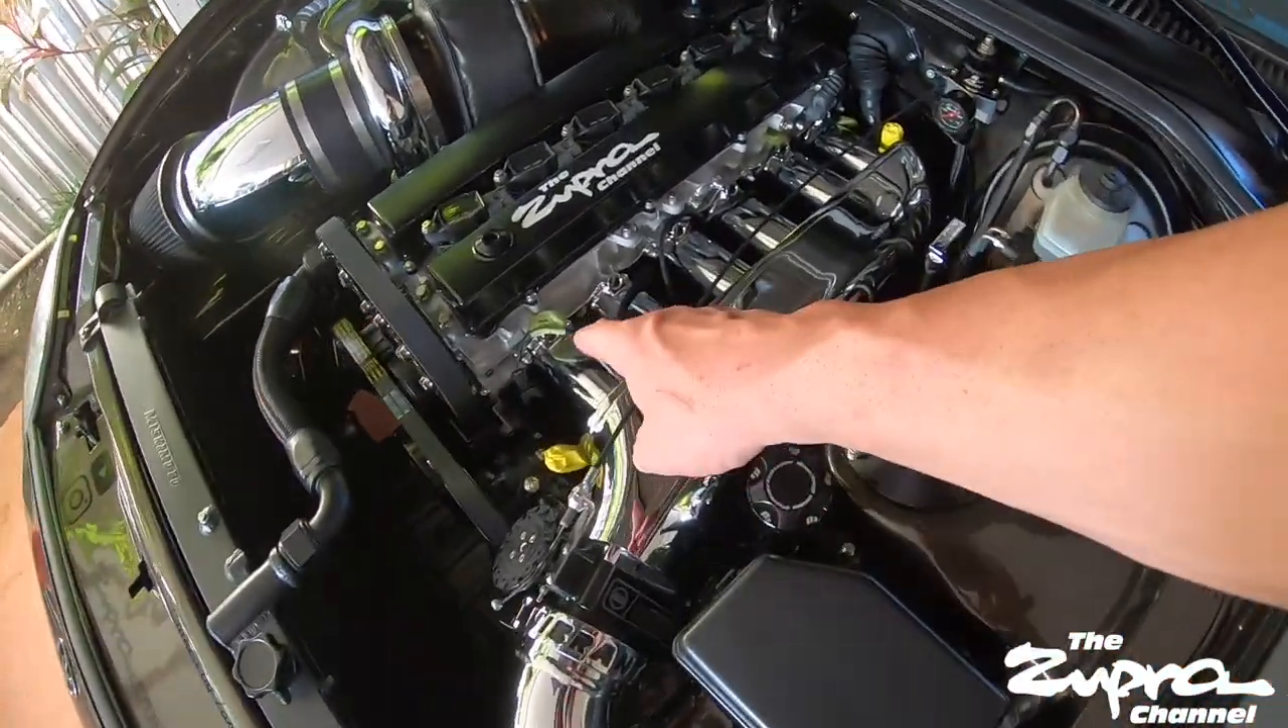The intake is finally on.